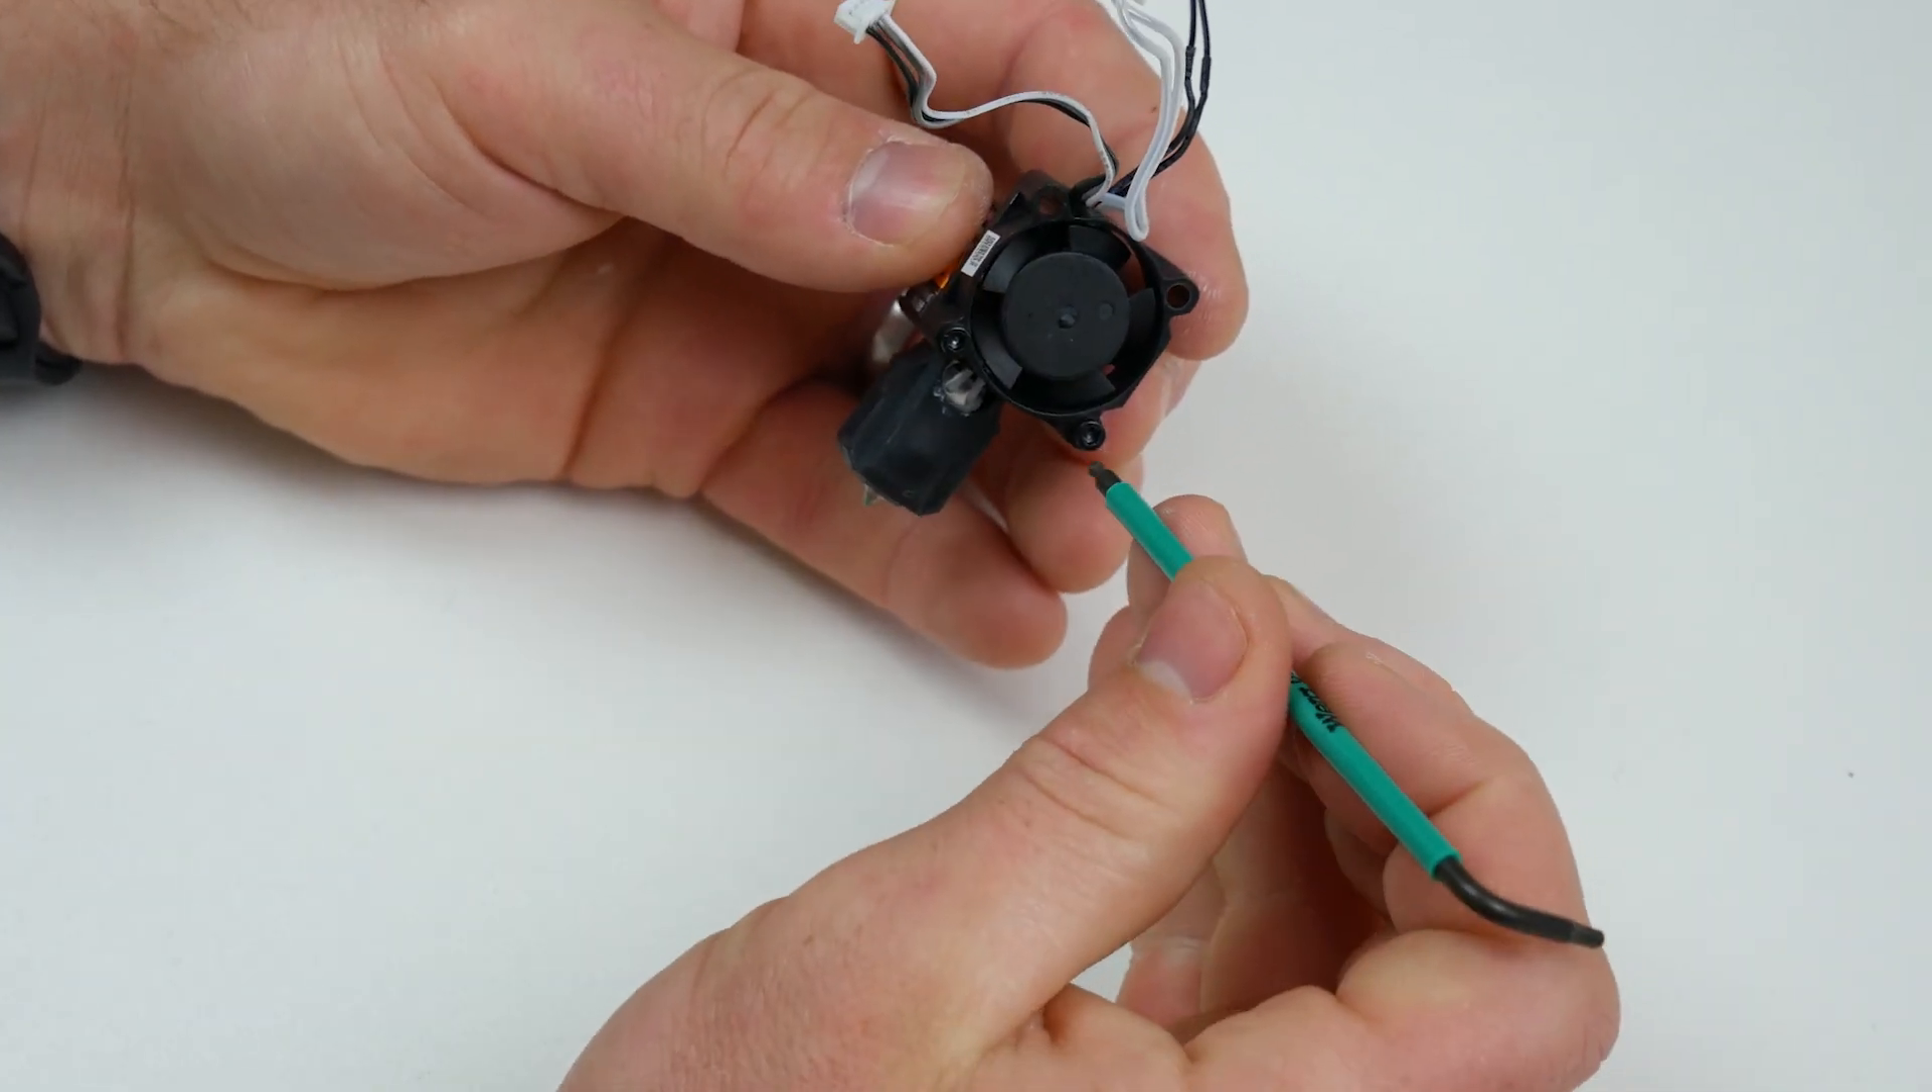Okay, so we've now removed our hotend from our printer.